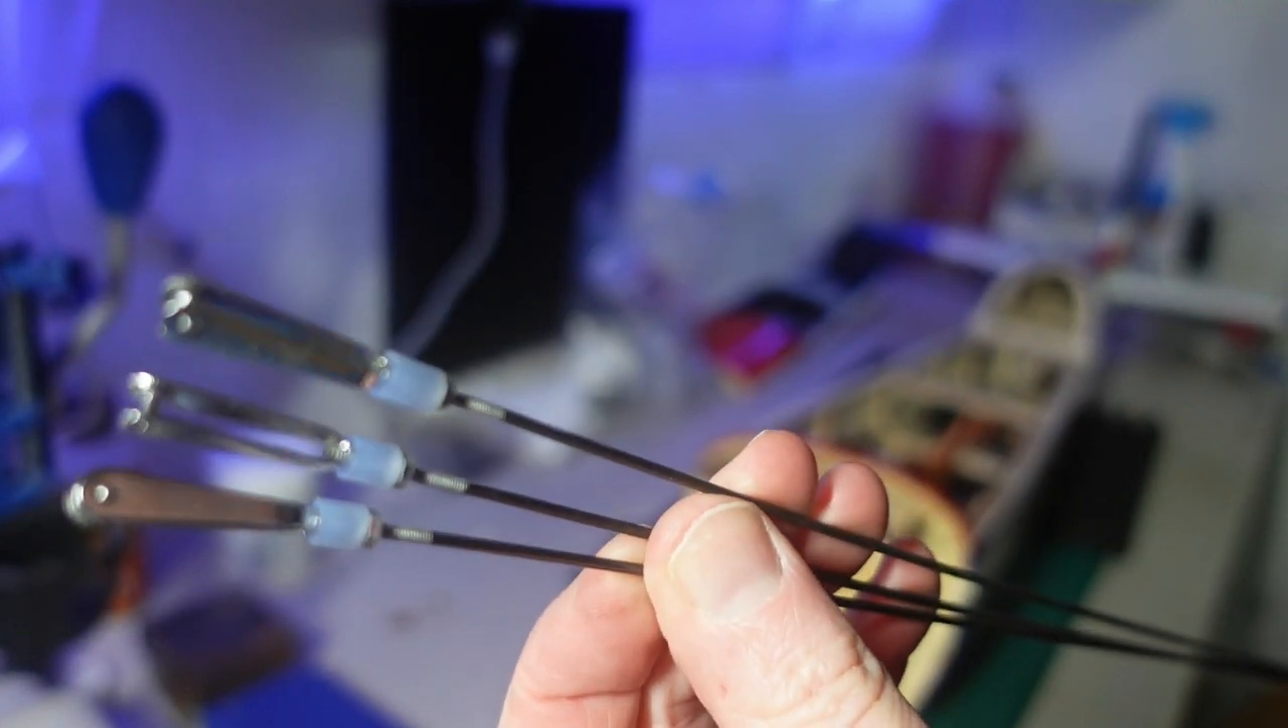So we've got these three pushrods with clevises already installed and as I've shown before, they've got the silicon tube on them as well, which is nice.